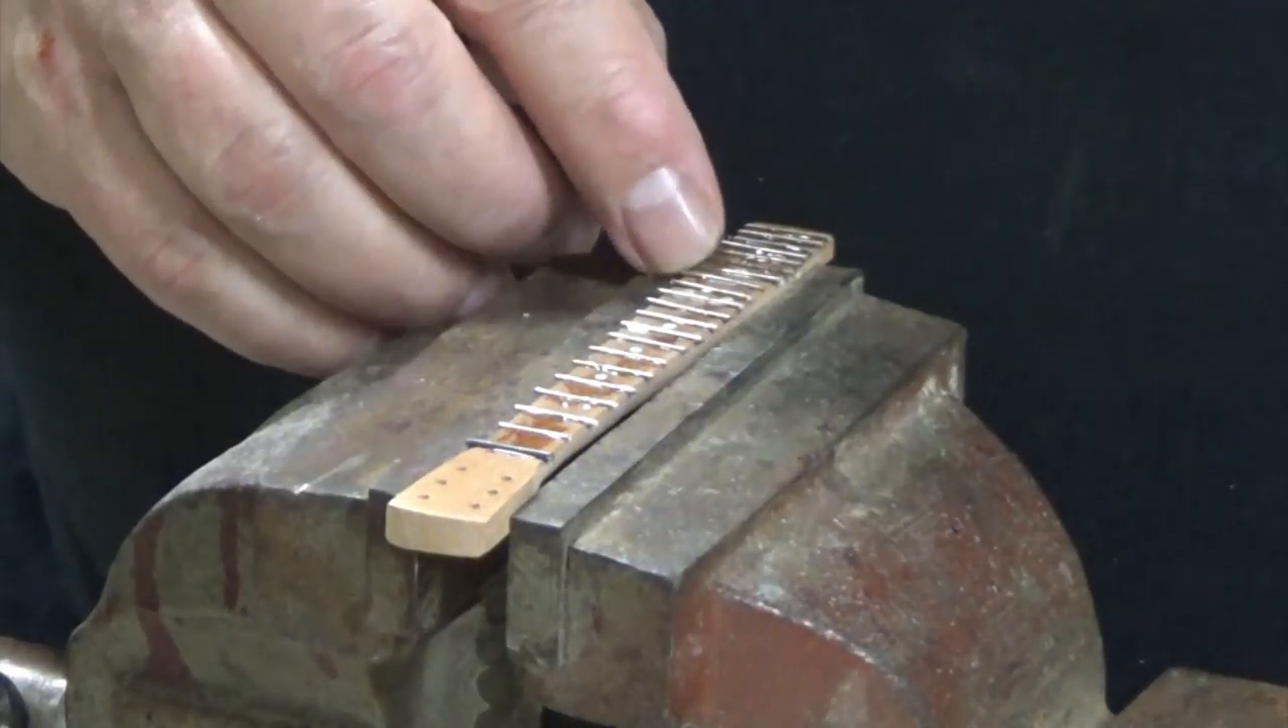The frets are glued on. They look pretty good.